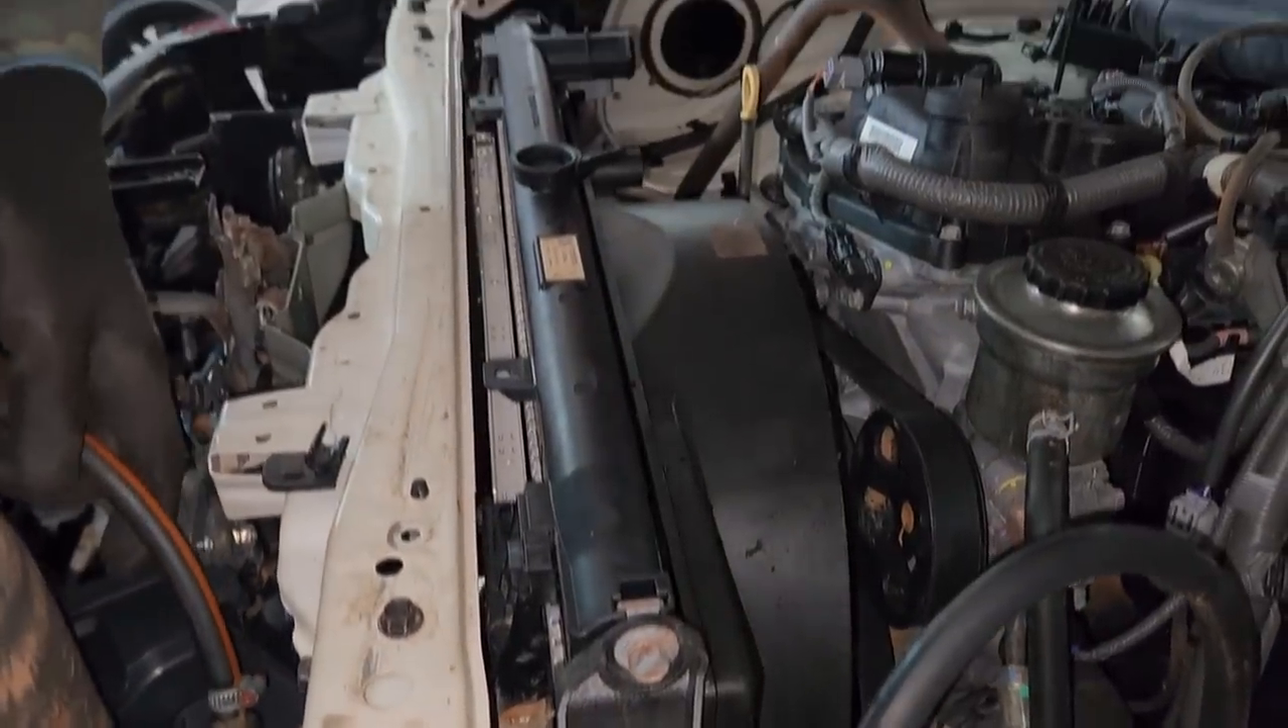O radiador já está no lugar, novinho, limpo.